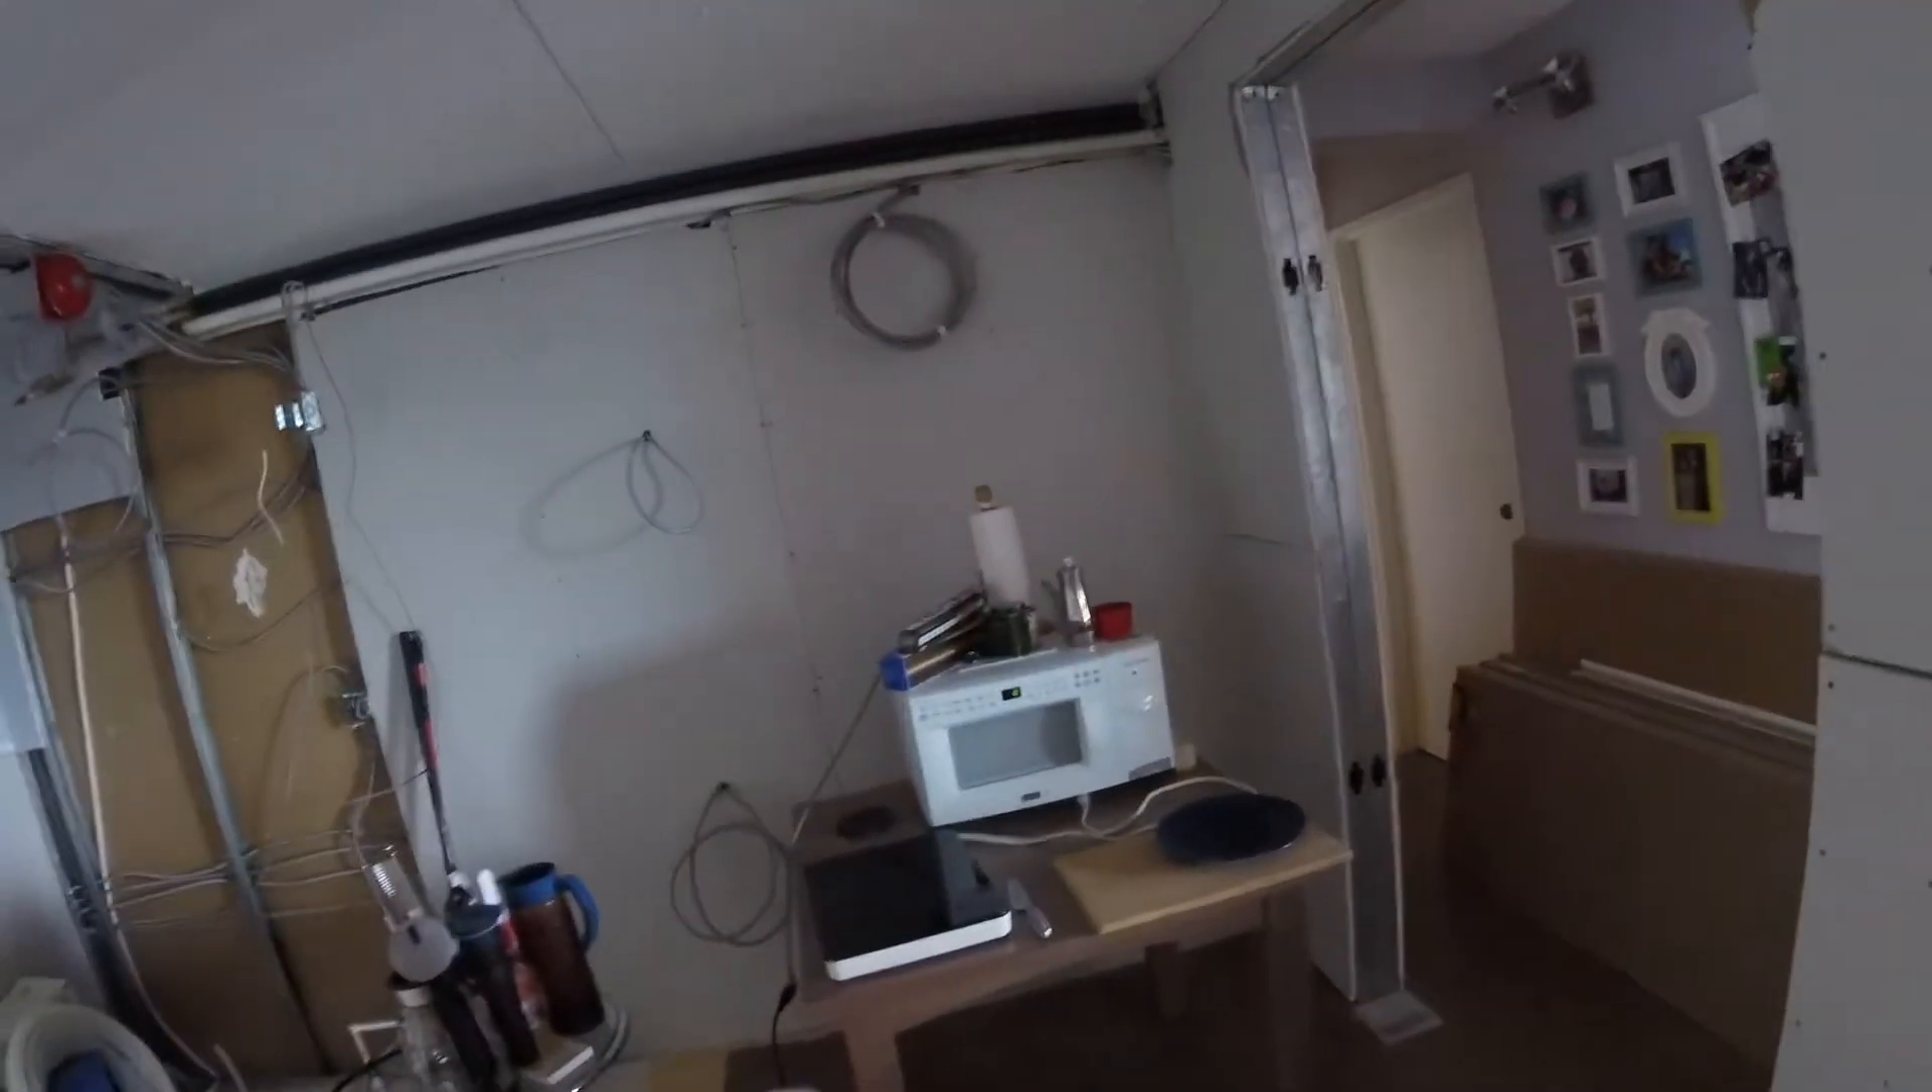And we've already got gyproc back on the walls.